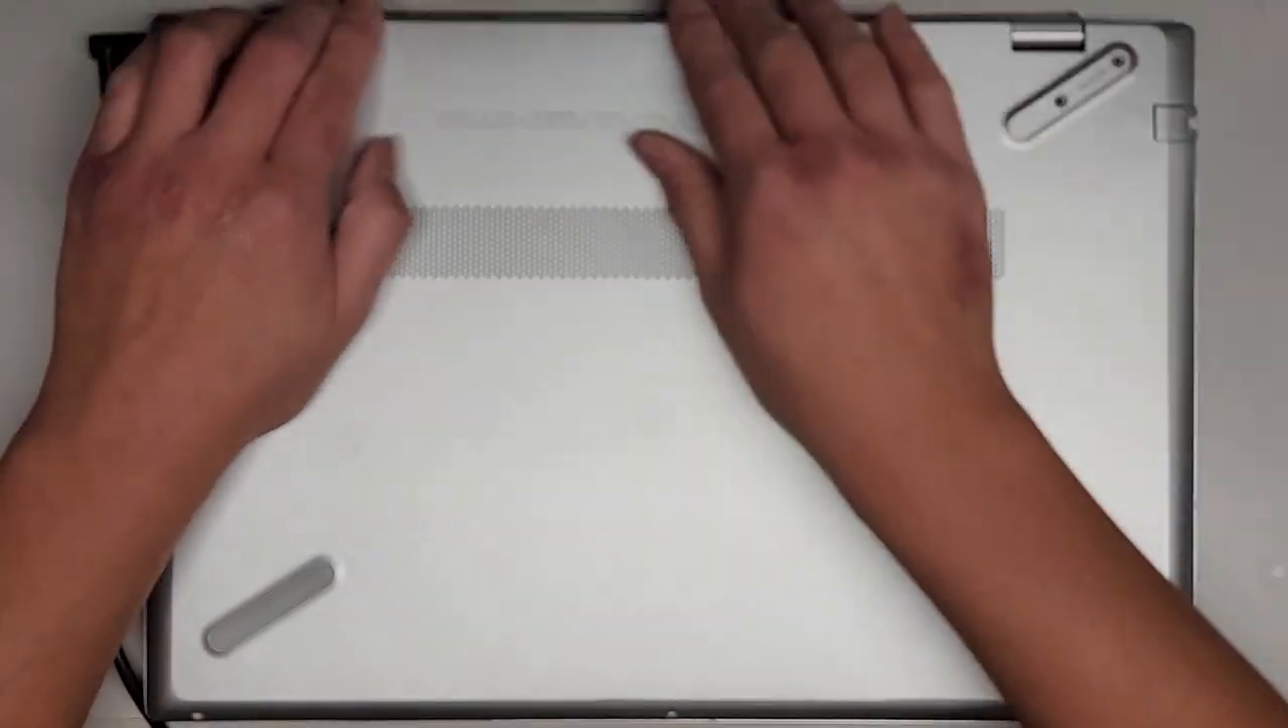As you saw, I just put the cover back on.